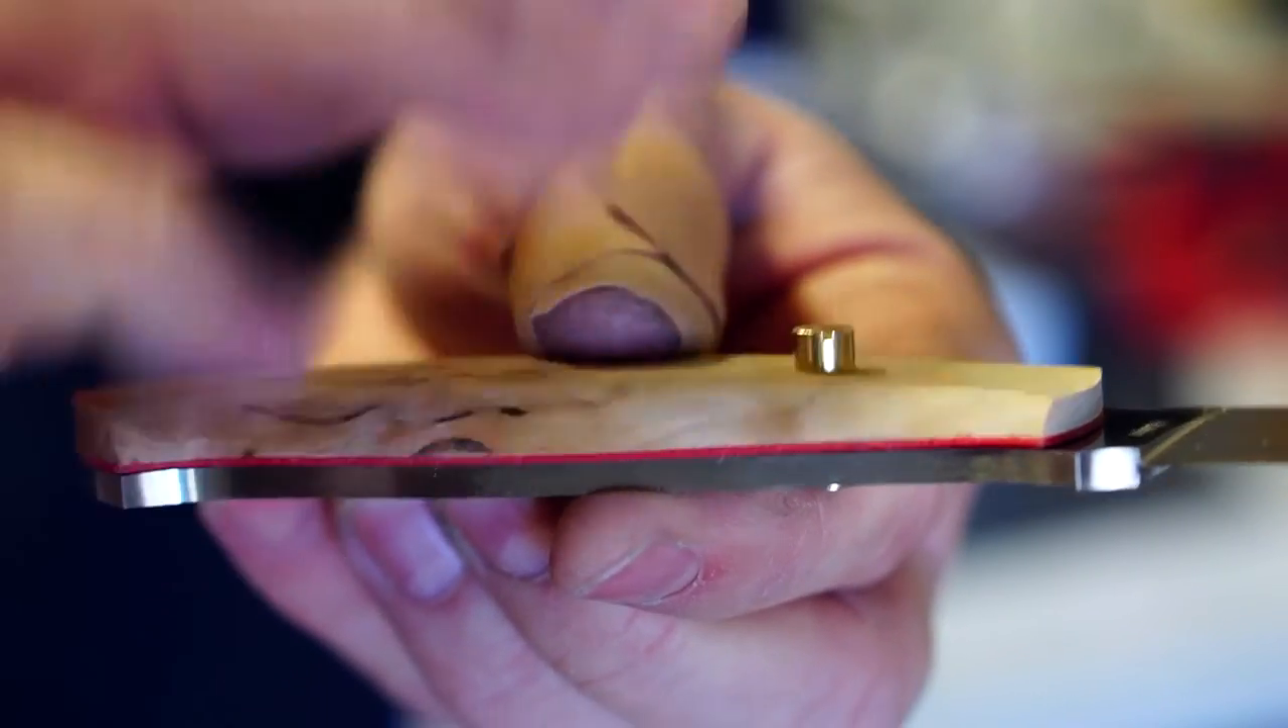And then when you're done, you can see the screw is only so shallow, so deep, I should say on the top here as the extent. And you can see it's not flush with this at all.